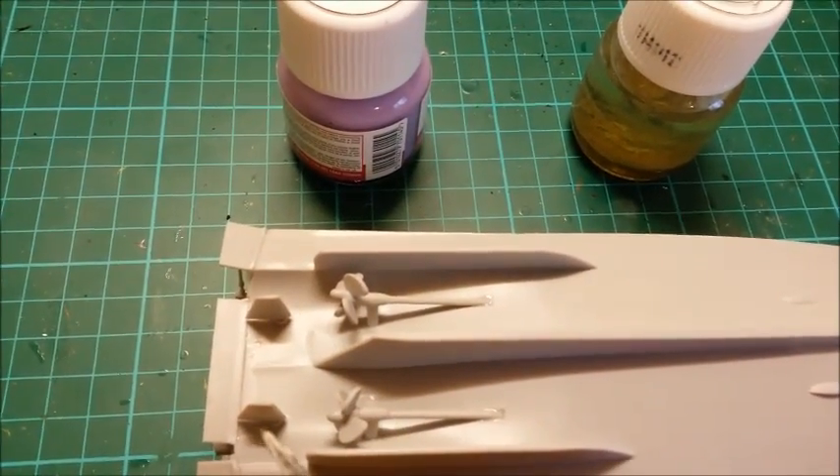I've put the propellers and their shafts on and the rudders.